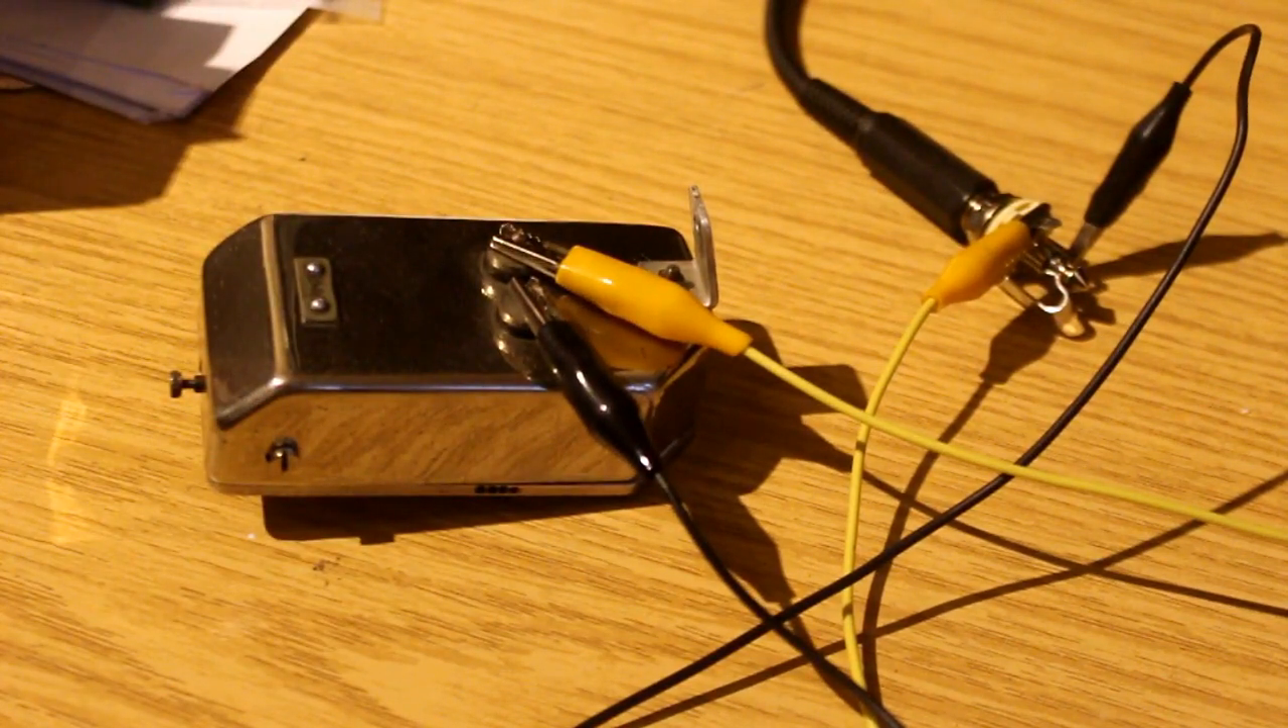Here's our head under test and I've taken the lead from the back of my machine and connected it via these croc leads to the terminals on the top of this head under test.